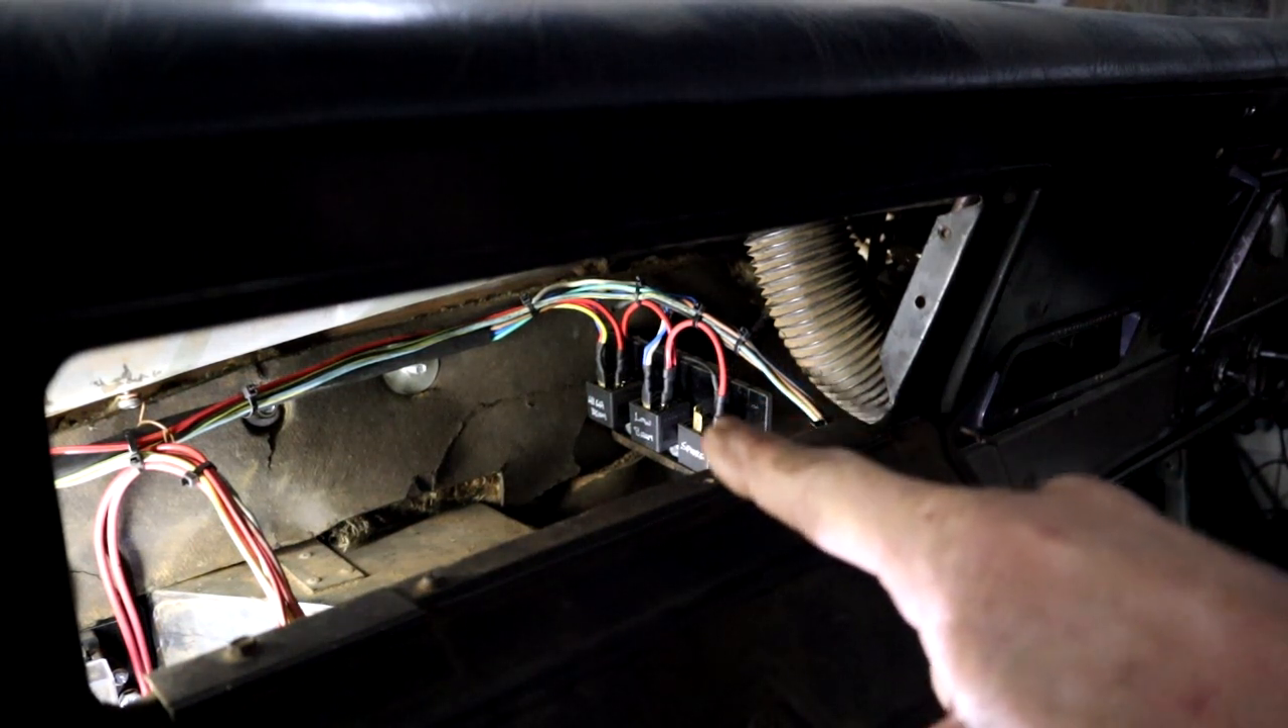You'll see my relay panel installed right there.